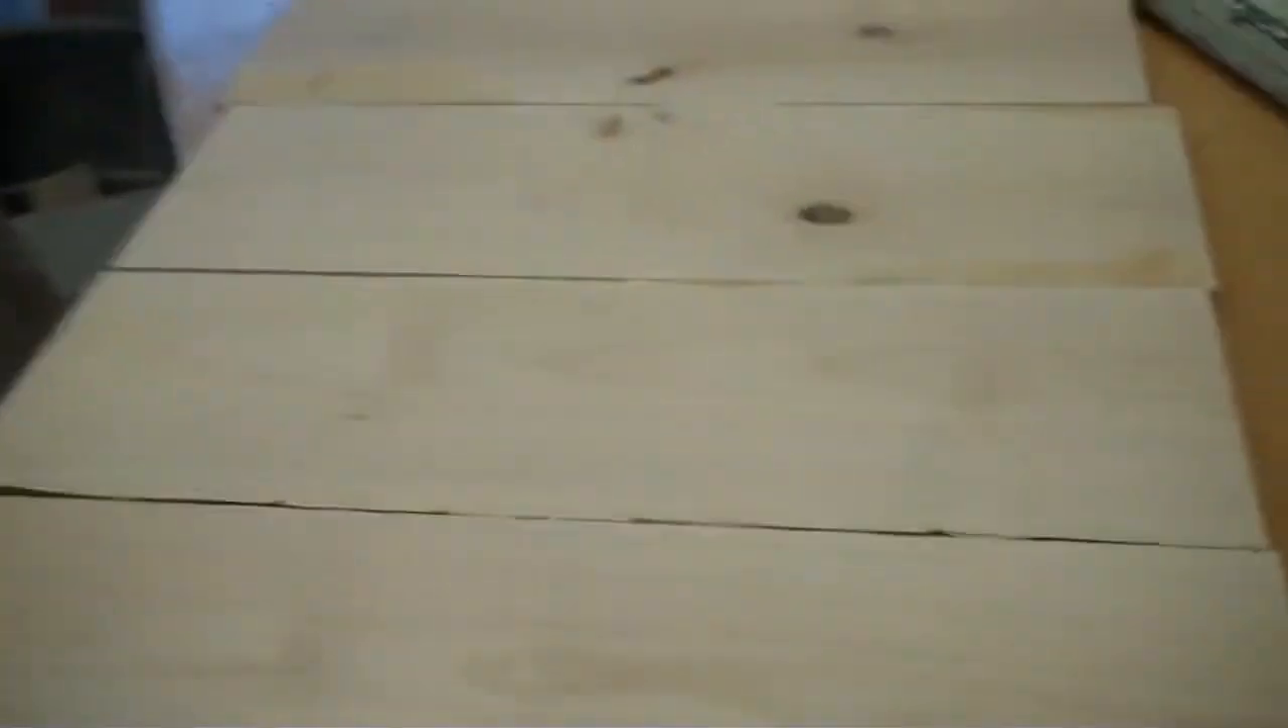If you look at these boards, when we put them together, as much as I push on these, there's cracks and gaps.